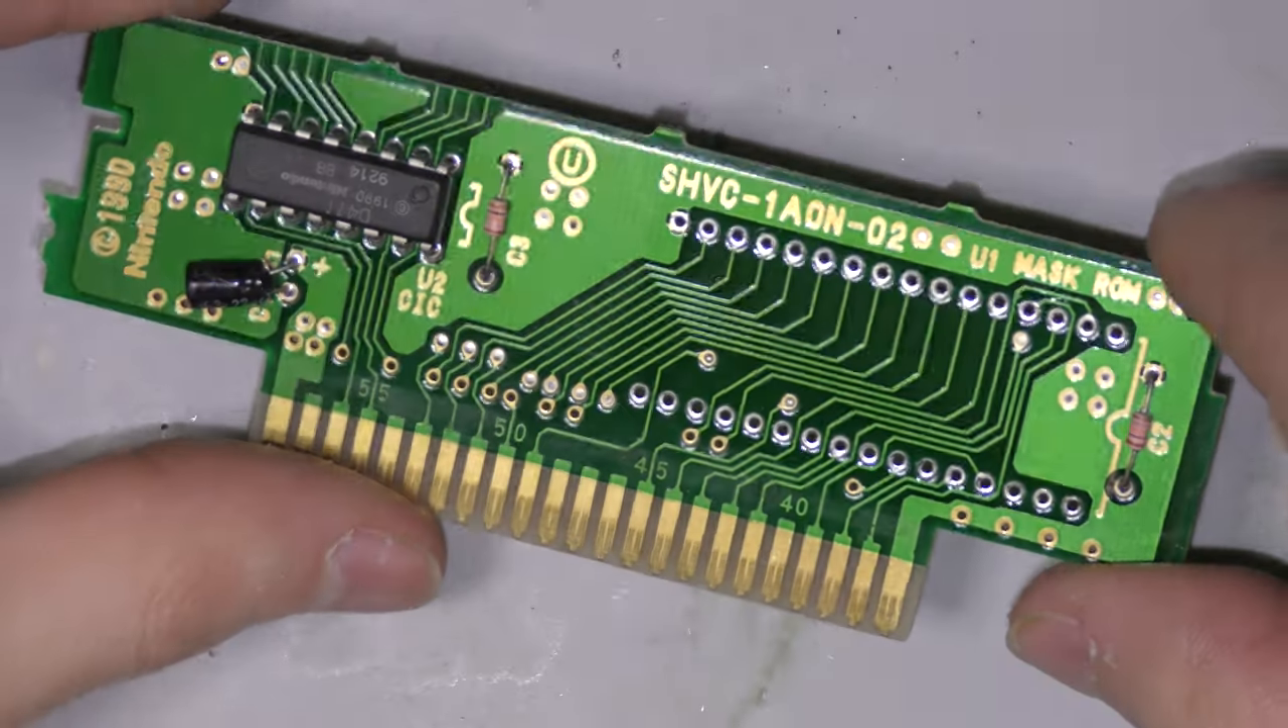Here's the donor board I've already removed the chip.